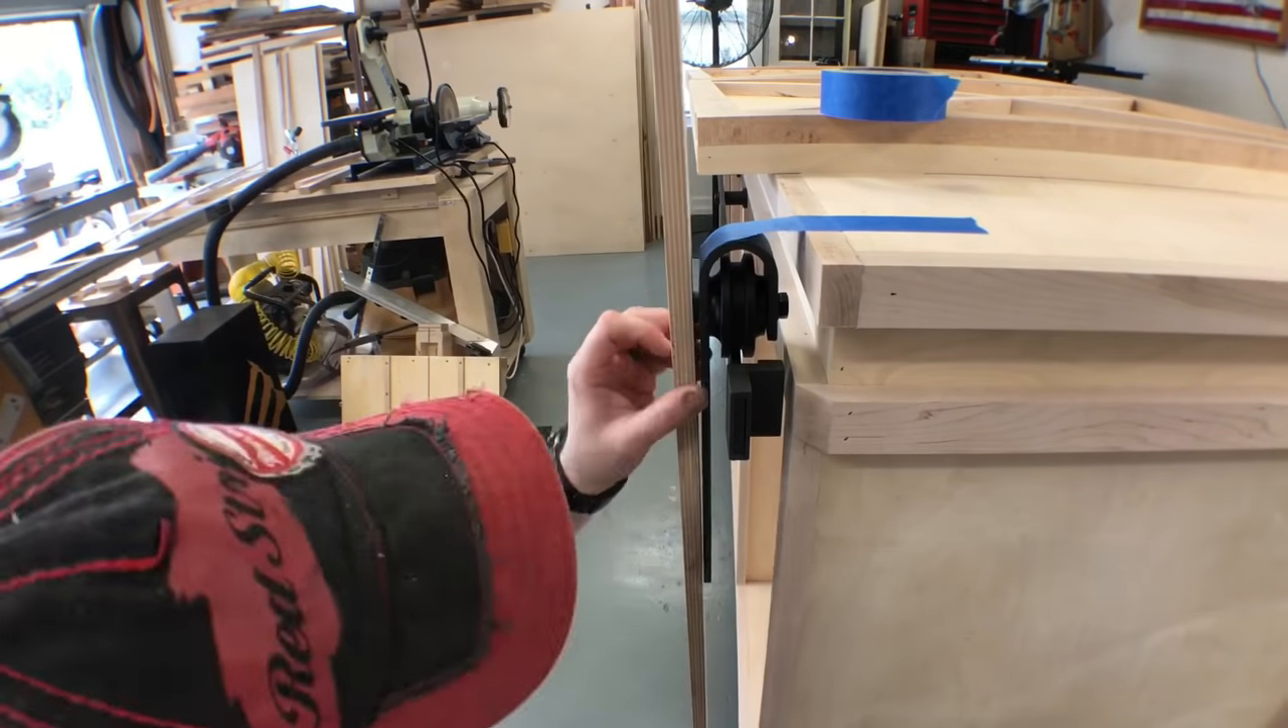Okay, at this point, I've taken some blue tape and I've mounted temporarily one of those brackets to the rail.